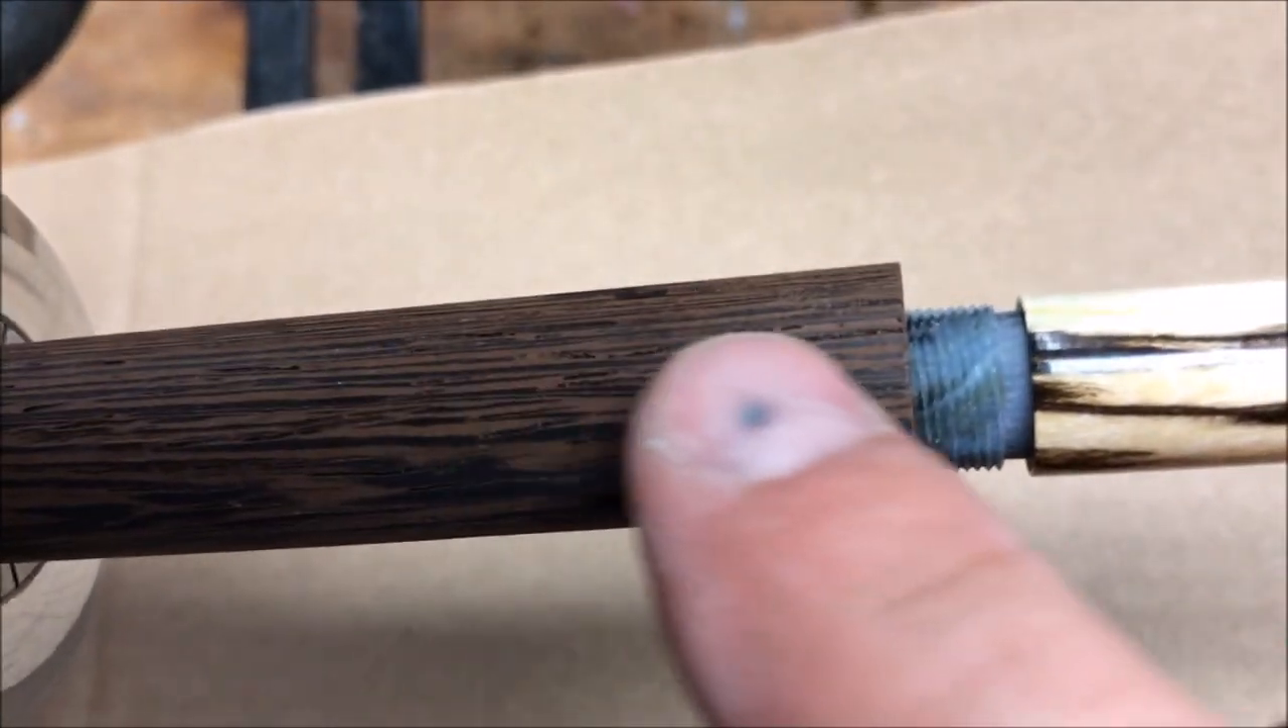I brought my pin back over and as you see when I slide the pin into the cap it stops right at the threads which is perfect.